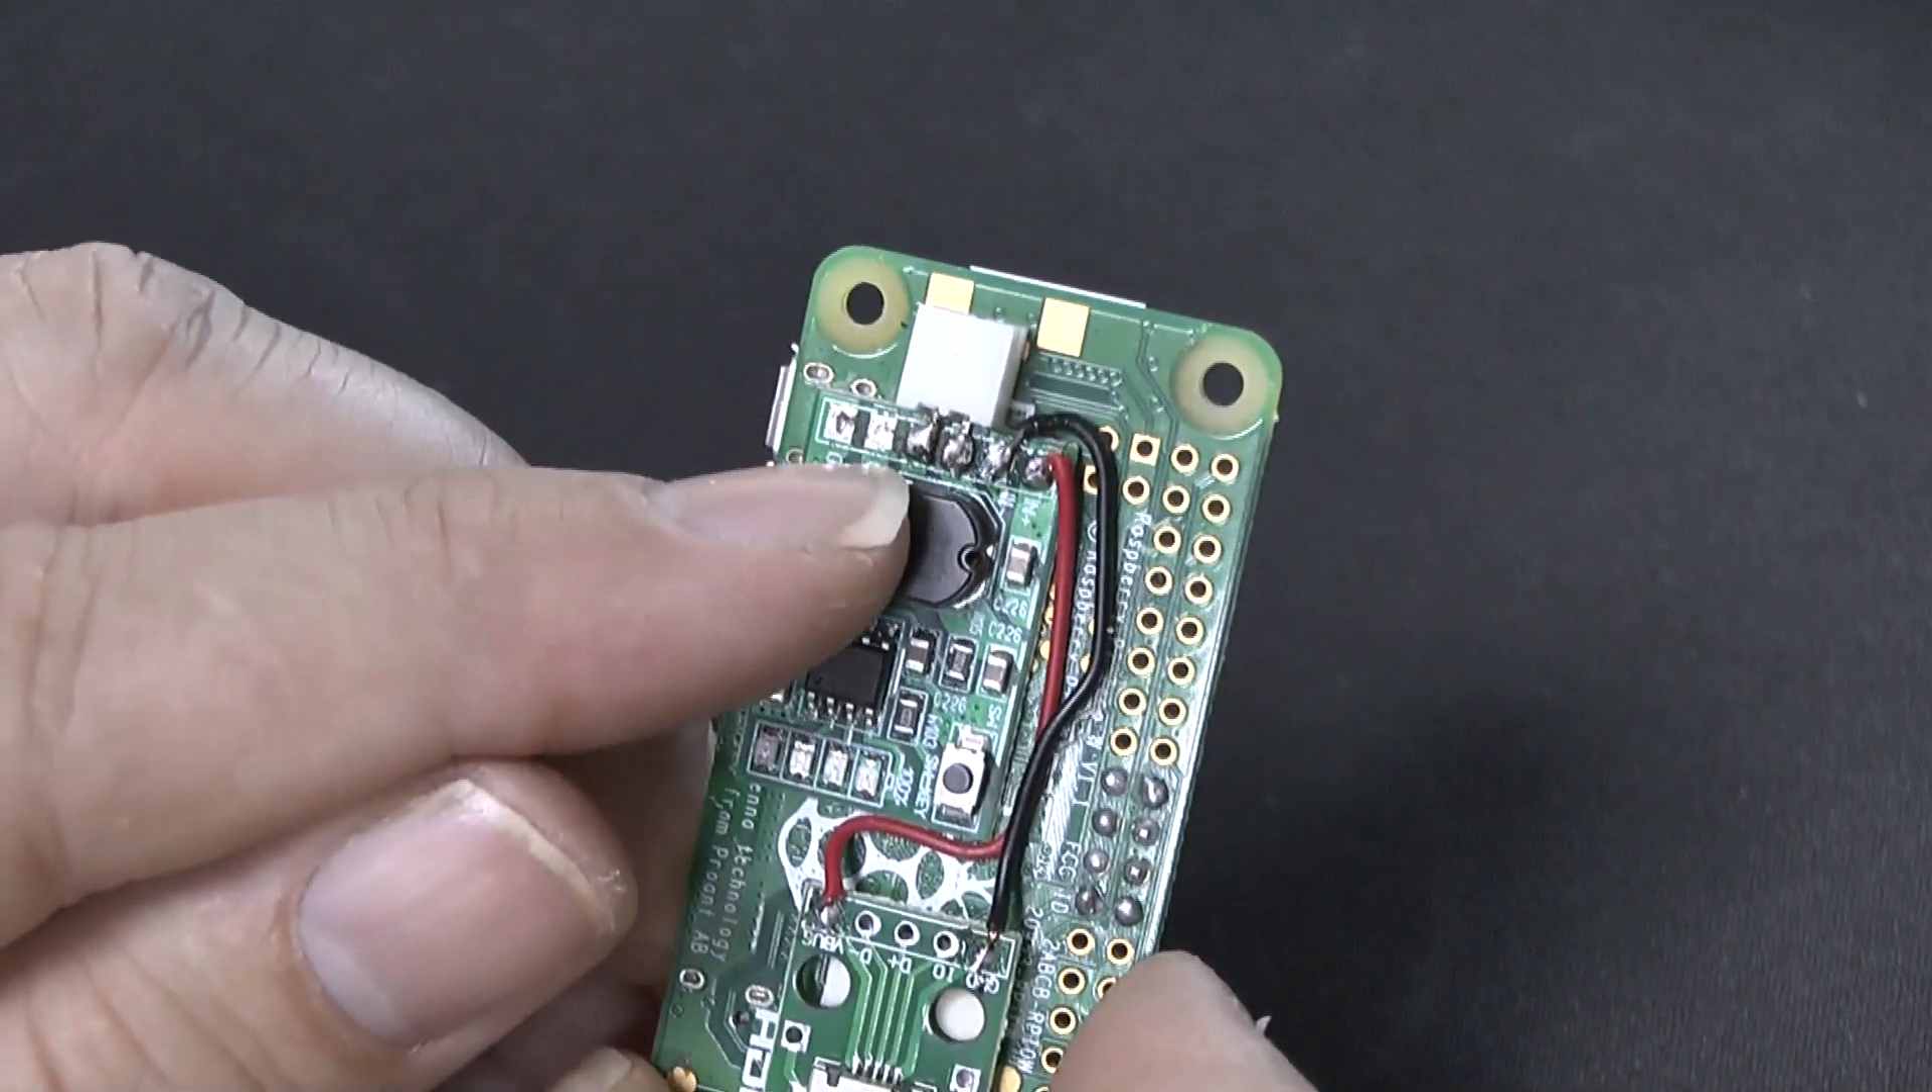We also attached a little connector, which allows me to plug in a lithium -ion battery.